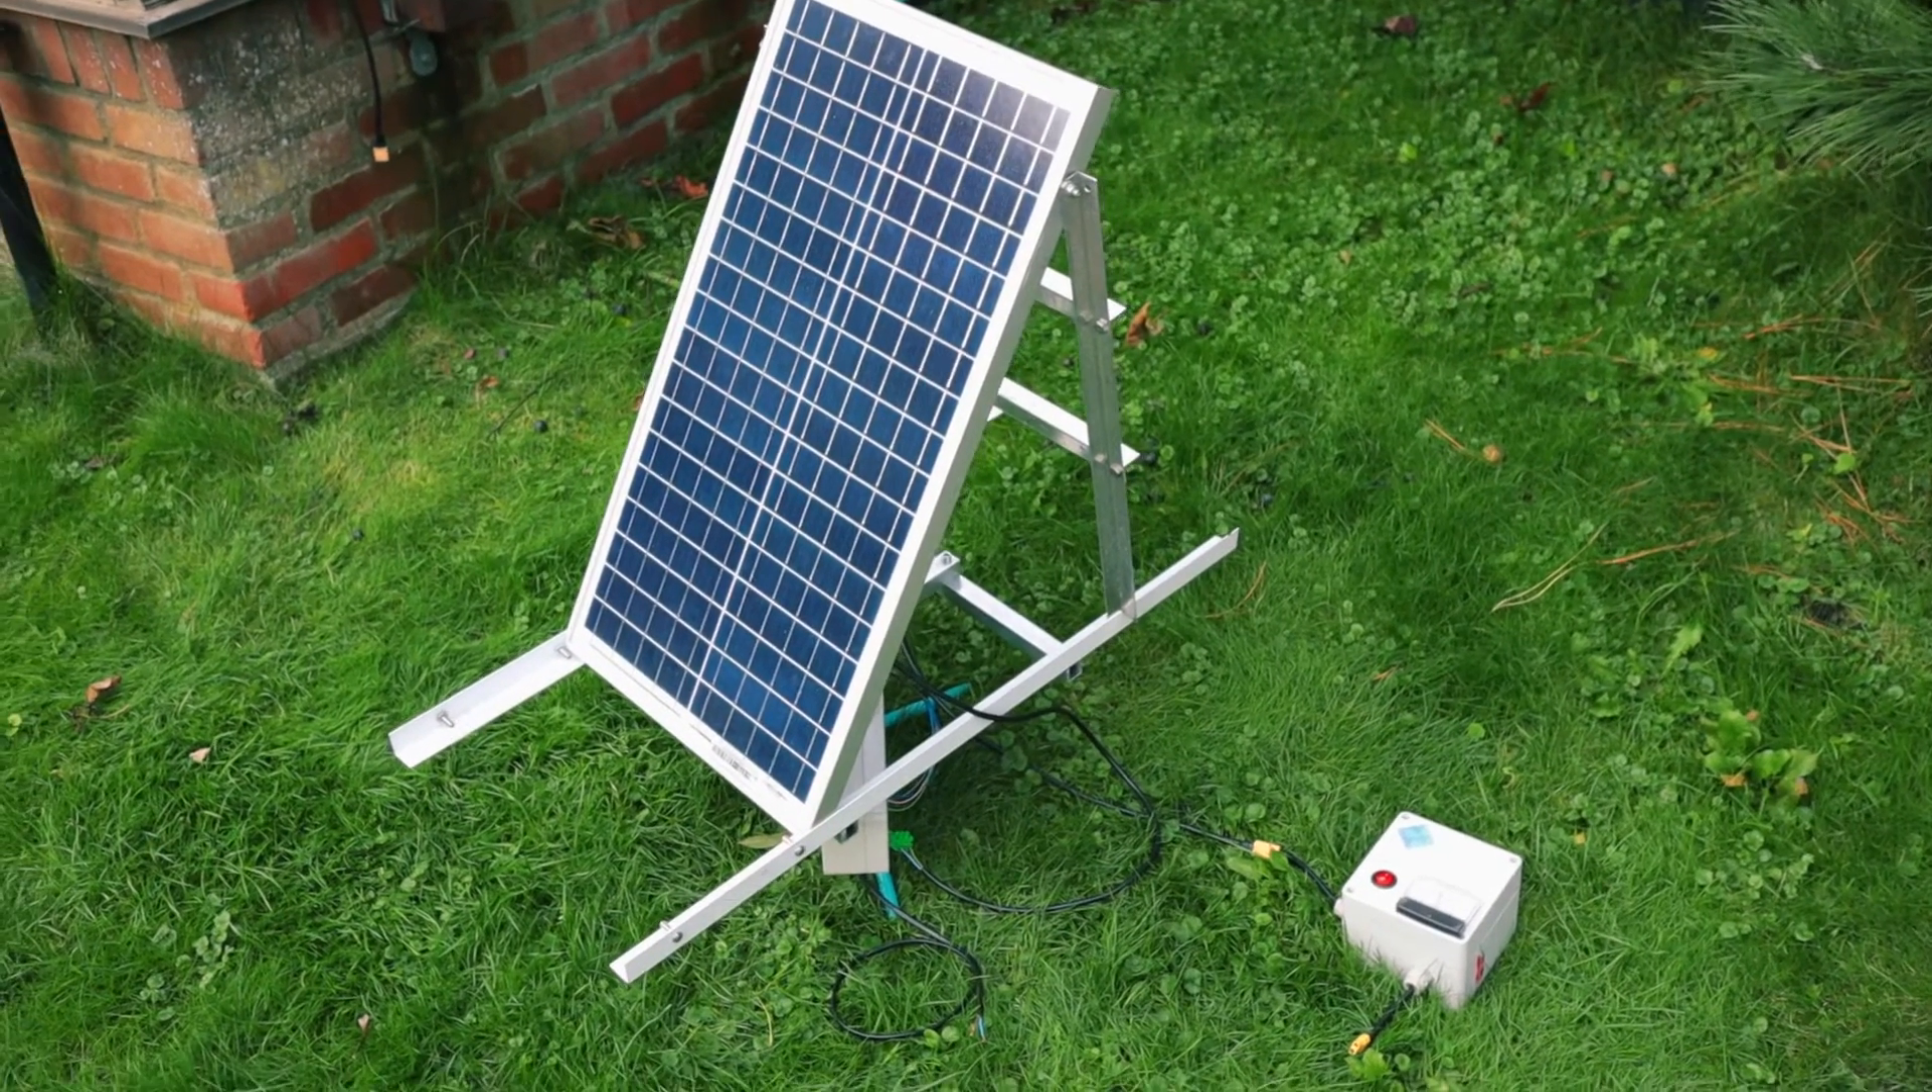I've installed the solar panel on top of the new rig that we just built.